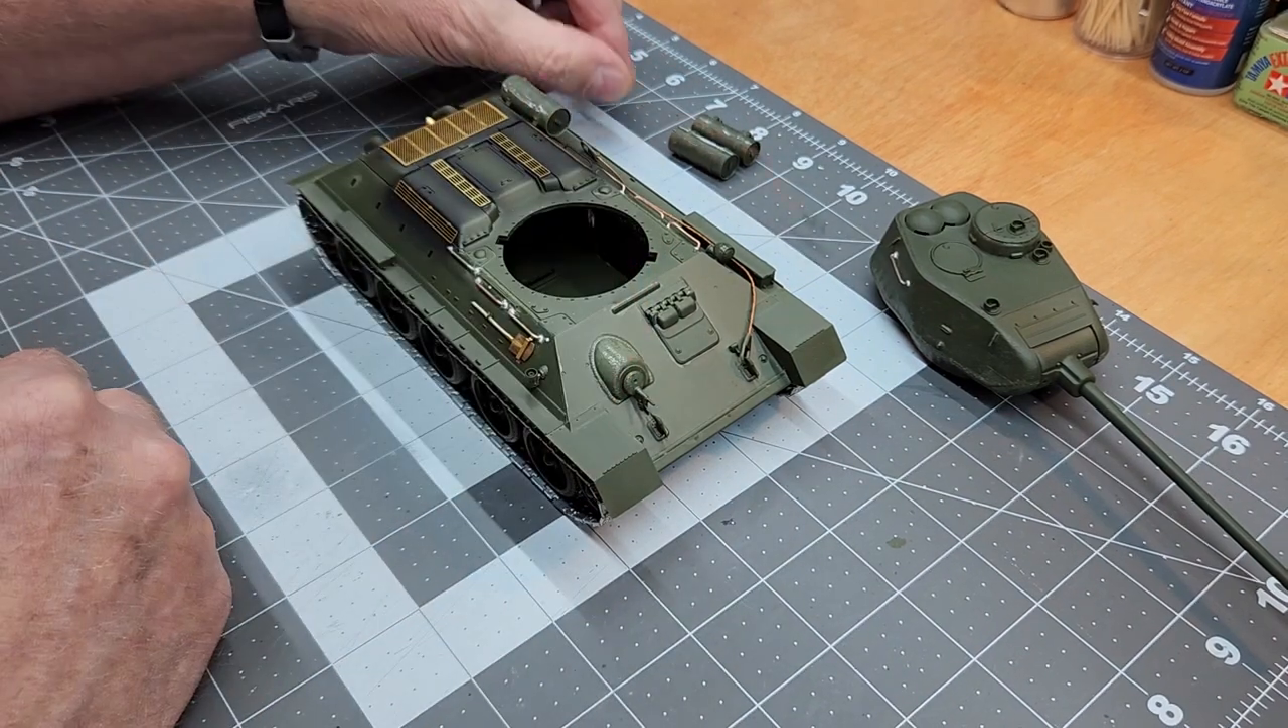So I've removed those fuel tanks as well as the turret which those fuel tanks weren't glued on.